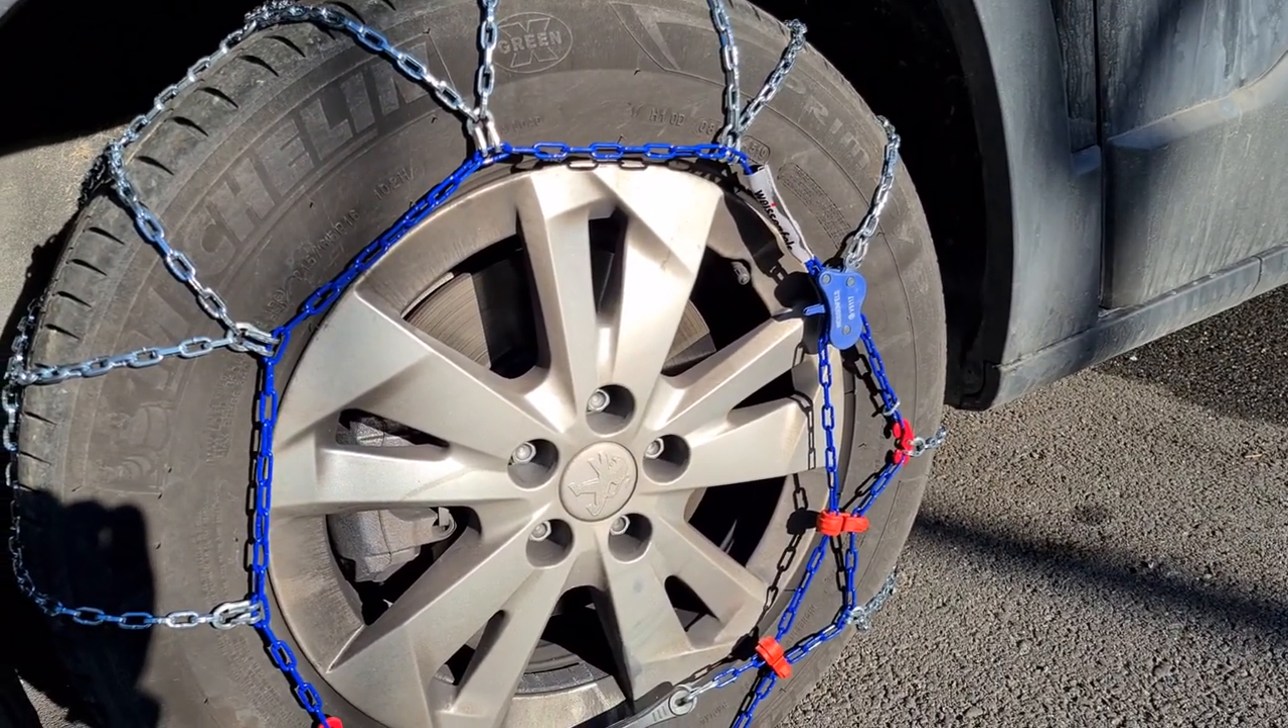As you can see this blue this blue part of the chain is uh symmetrical all the way around it follows the wheel that means we've got it on straight.